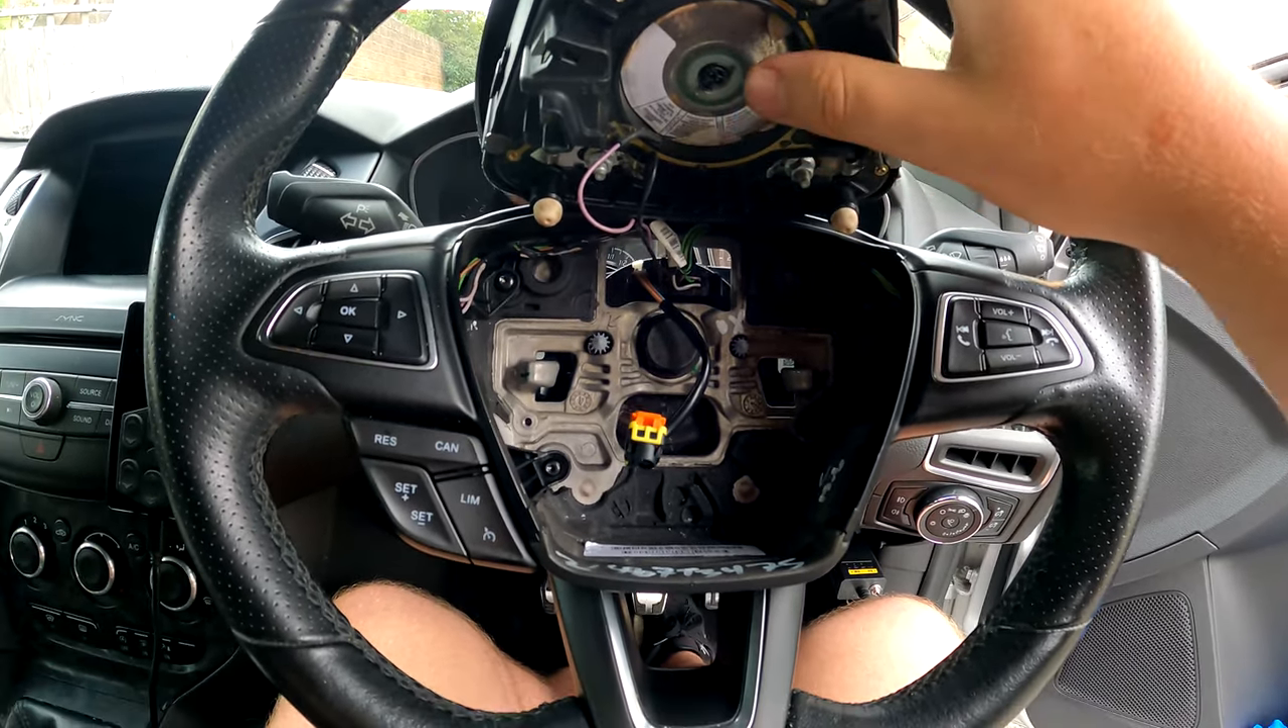Uh i'm not going to plug the airbag like clip it in just yet.